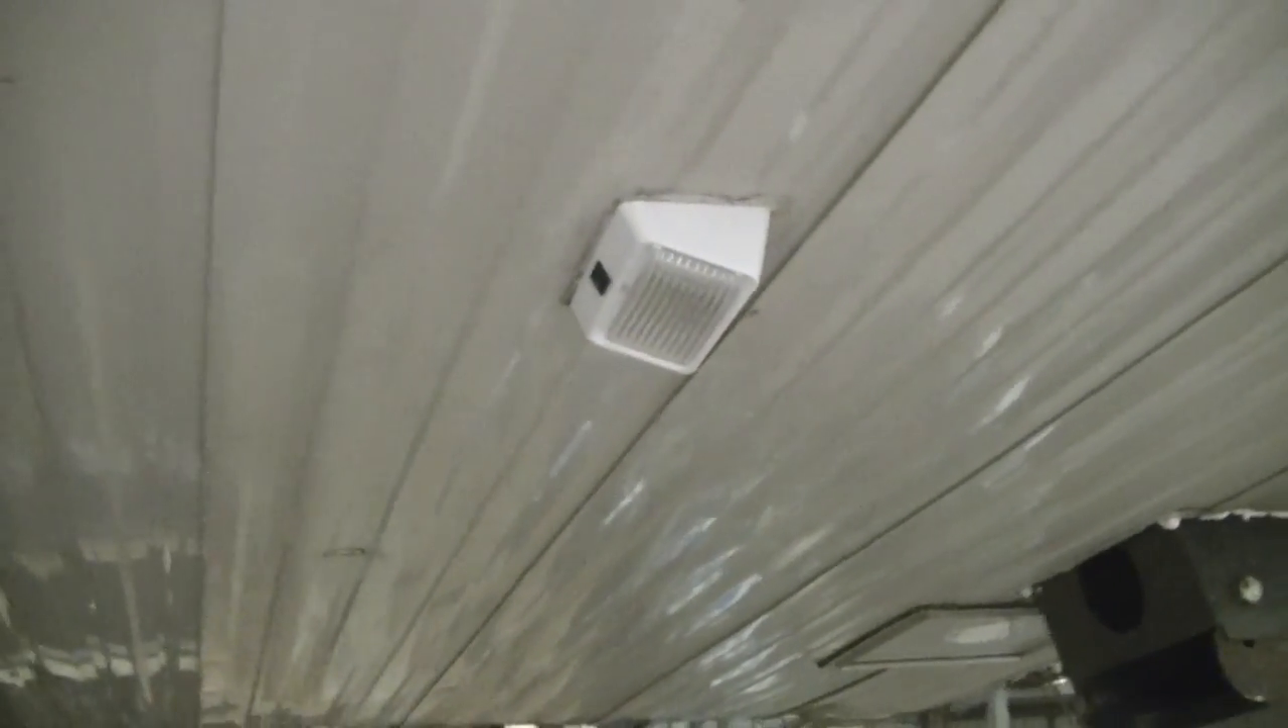Under here I got my New light installed I ain't got it sealed up But it's installed.